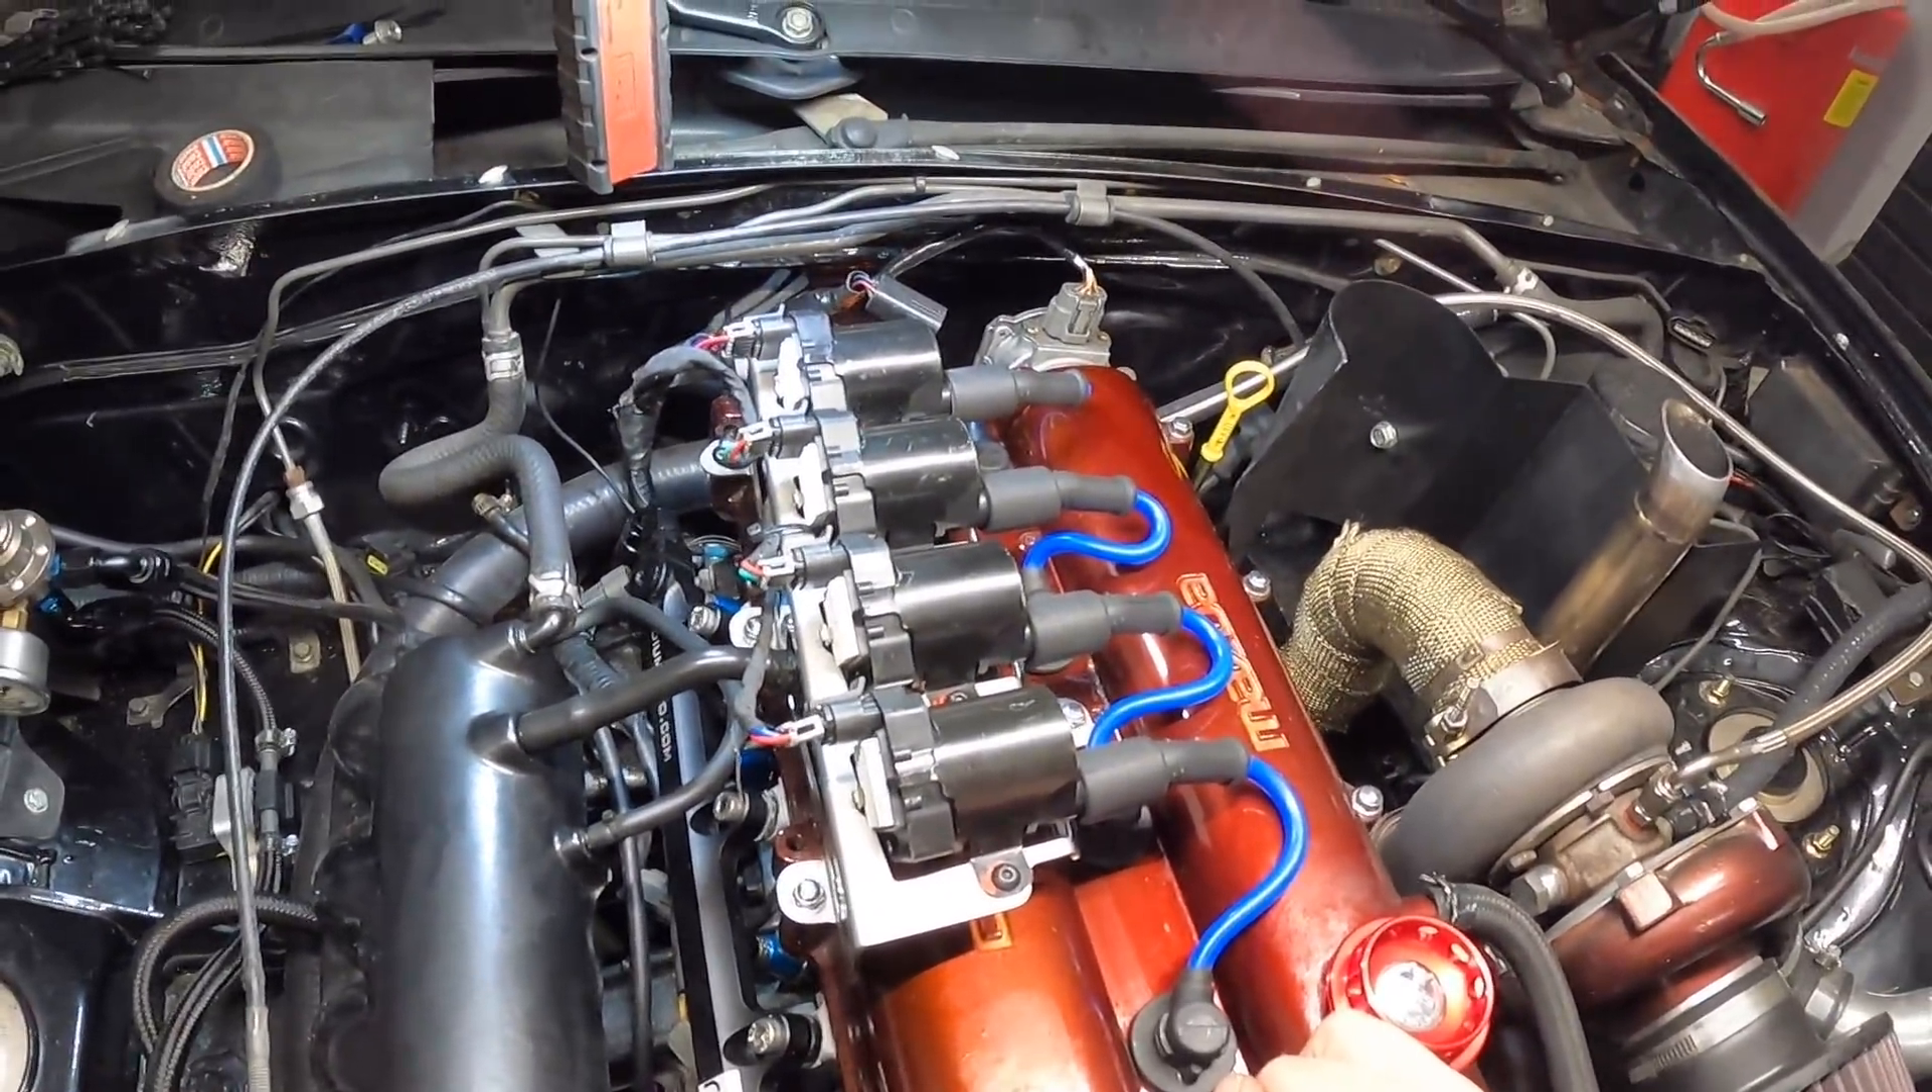We officially have LS coil packs in my 1 .8 Miata.